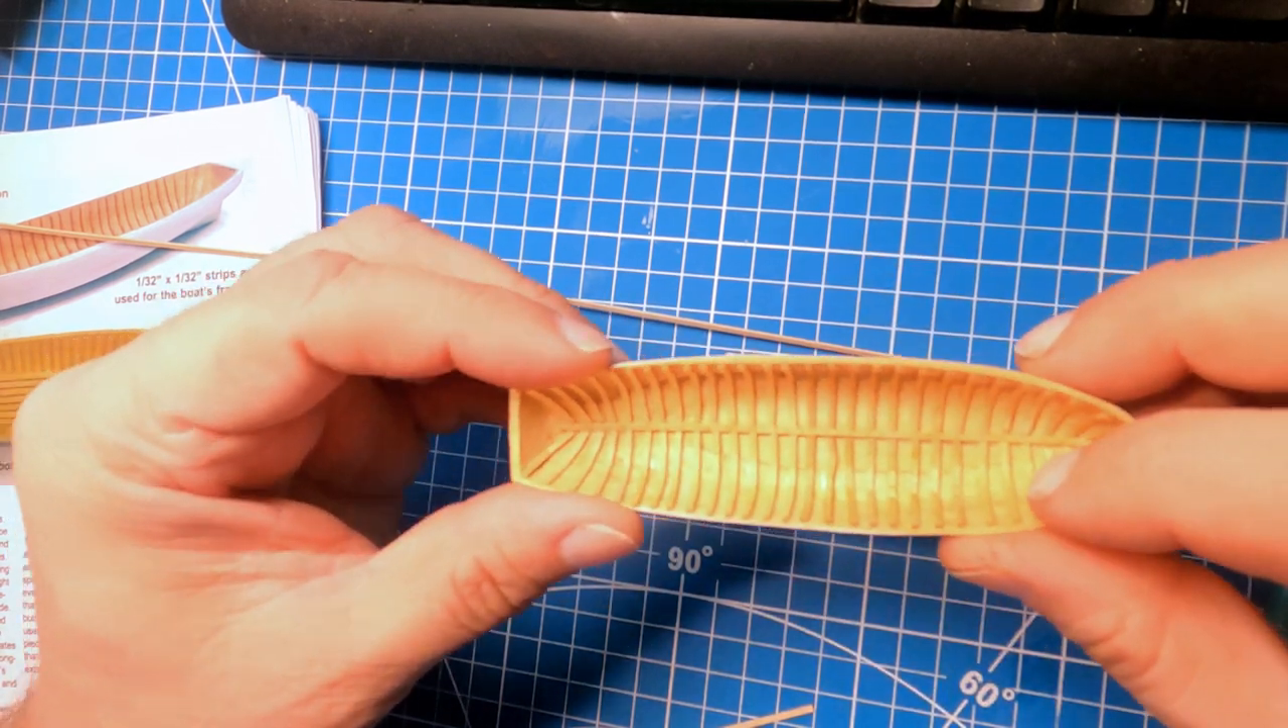So all my ribs are in.